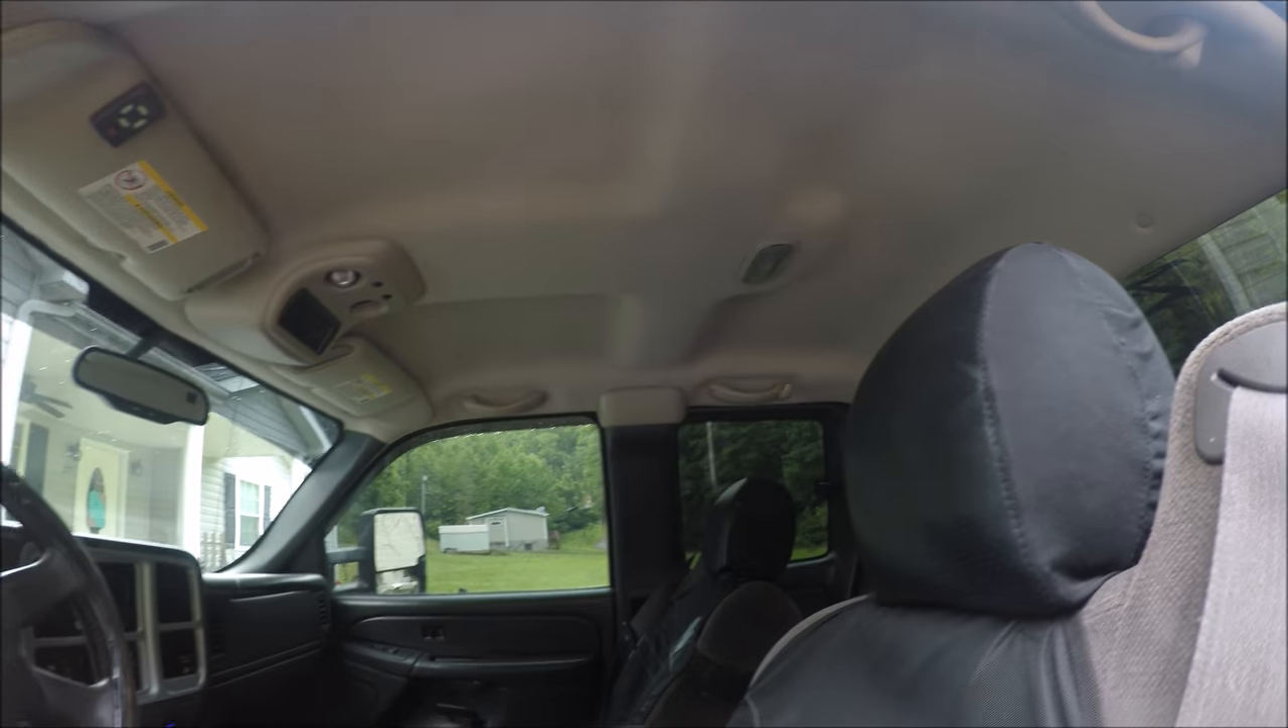So you can see we got the headliner reinstalled.